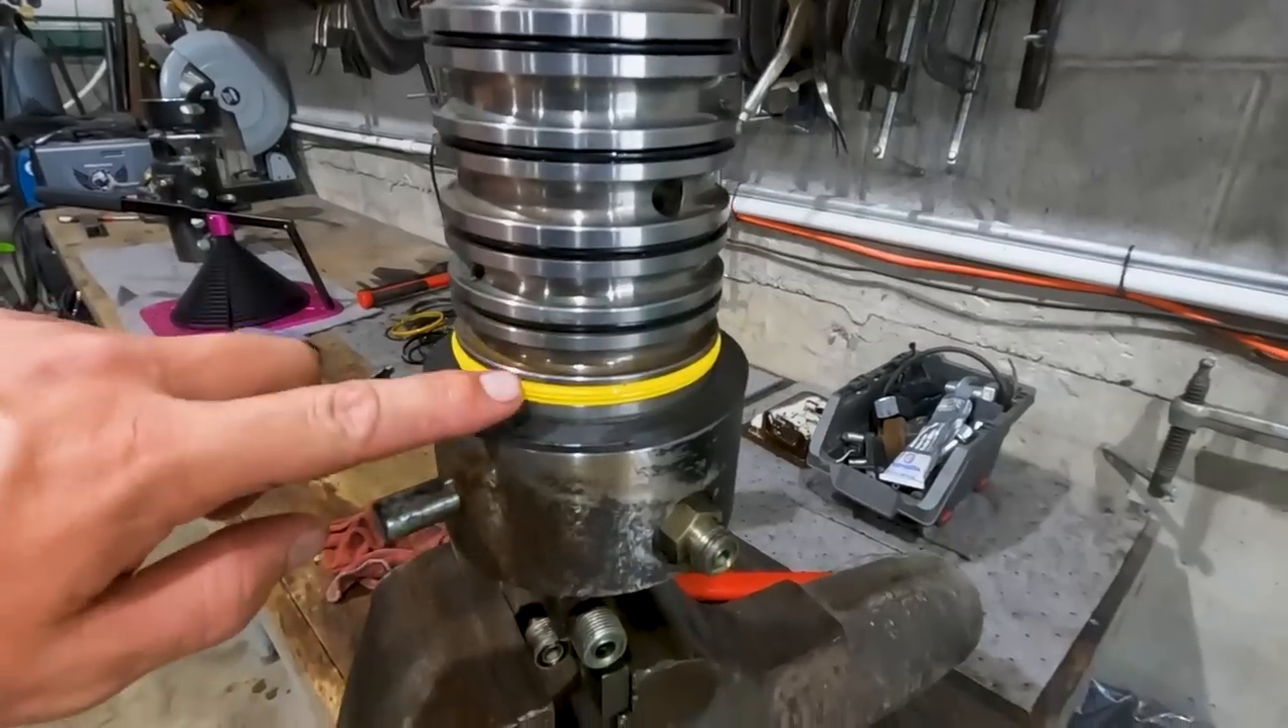All right, I went ahead and put in the upper oil seal and all the O rings.